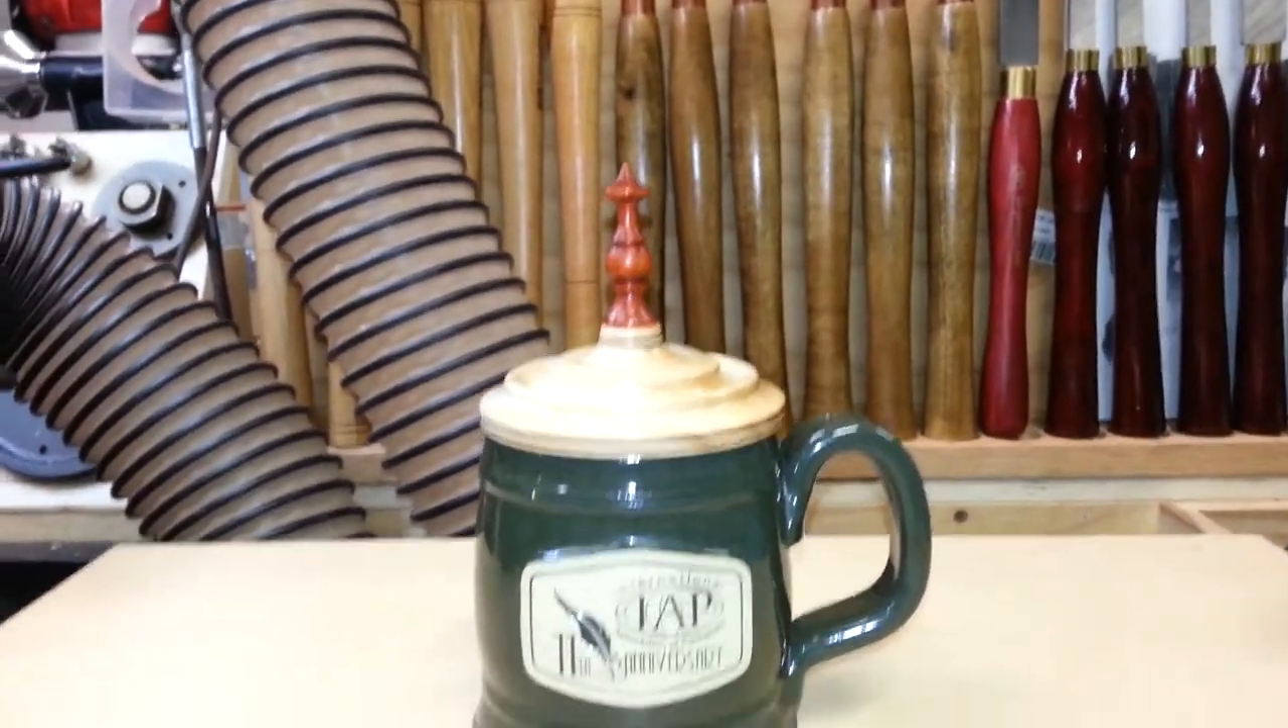The finial just sits right on top of the lid like that. And I will just now epoxy that in place.